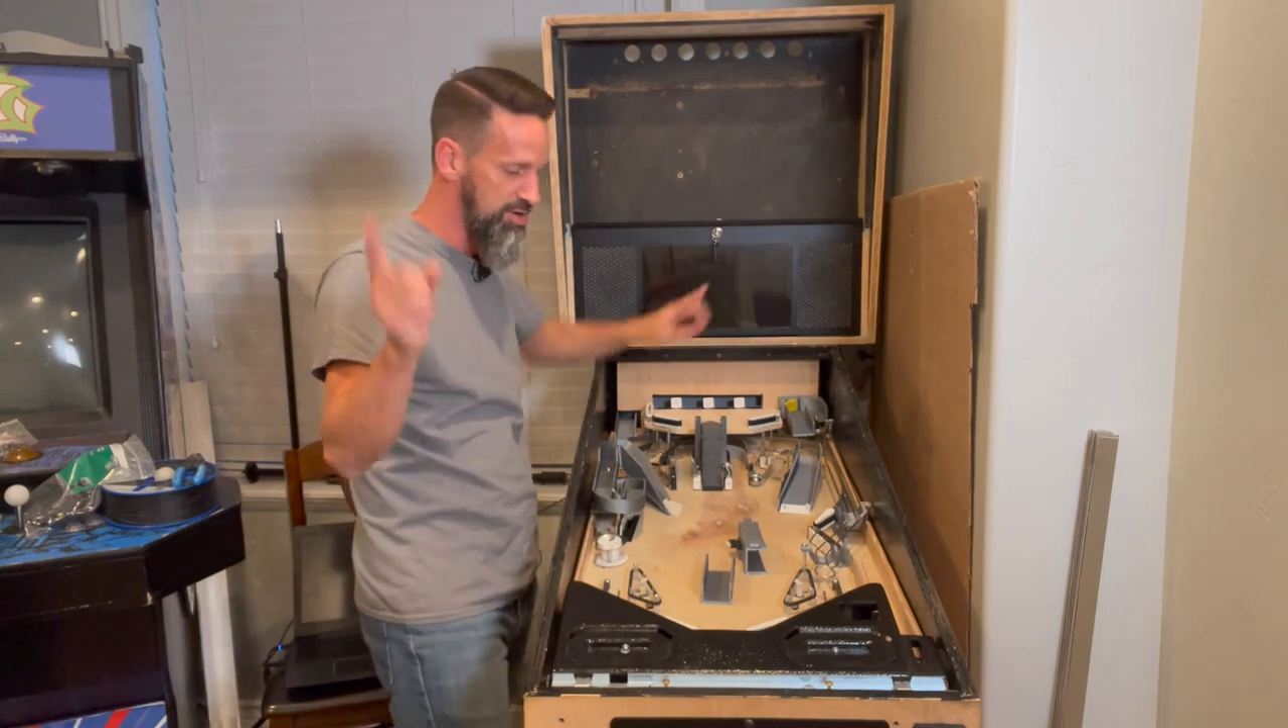So I think the last segment I recorded was we put the back box in. And that's all good and secure.